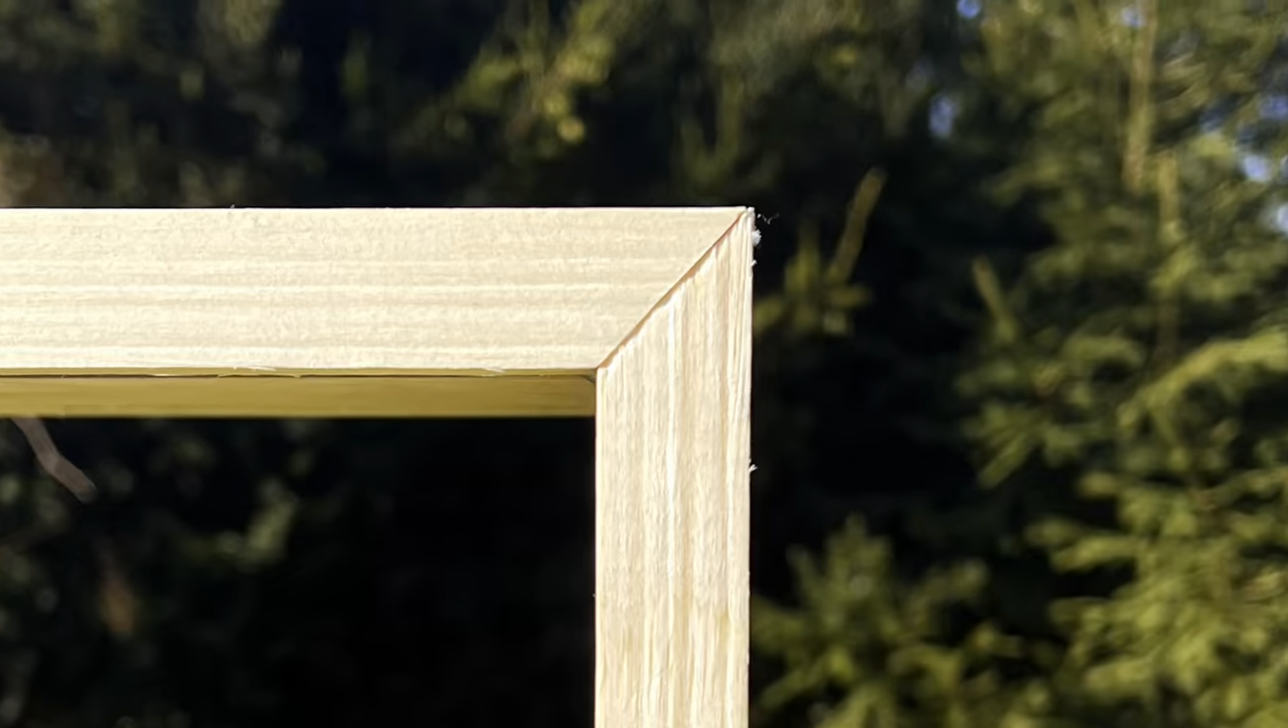And as you can see, I get nice tight joints here, which is amazing.